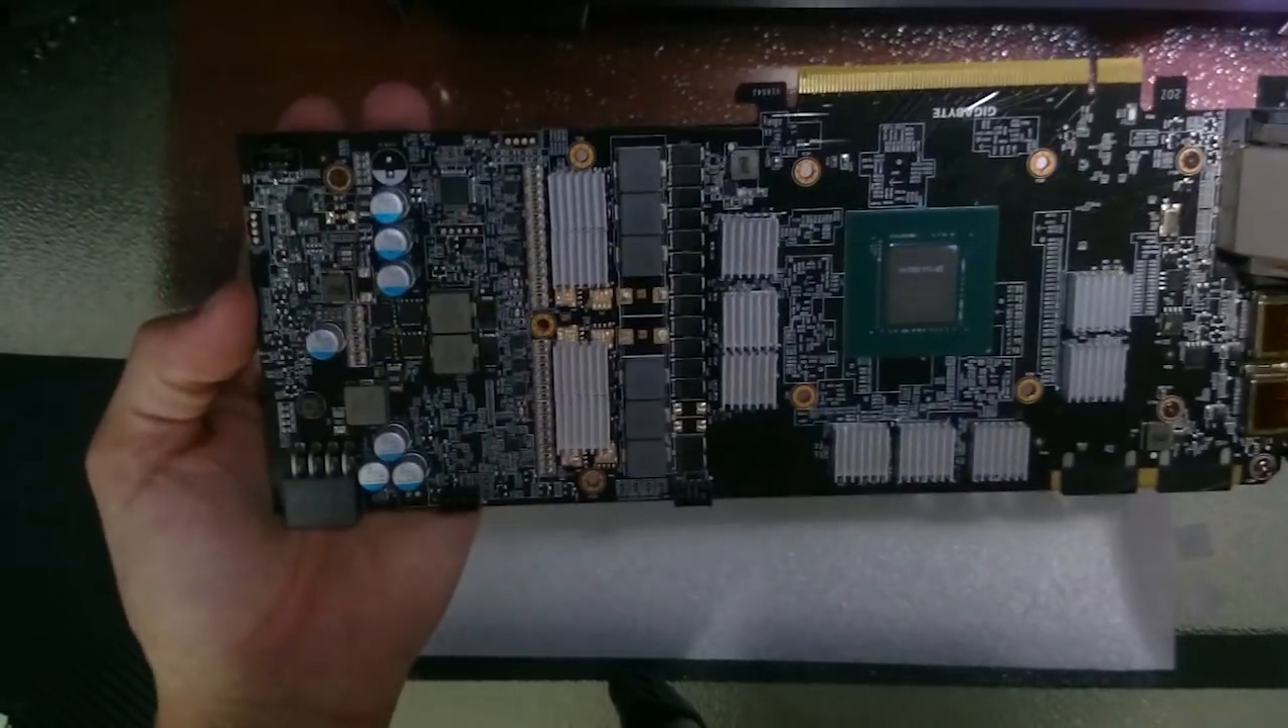Os dissipadores de calor aqui estão colocados tá.